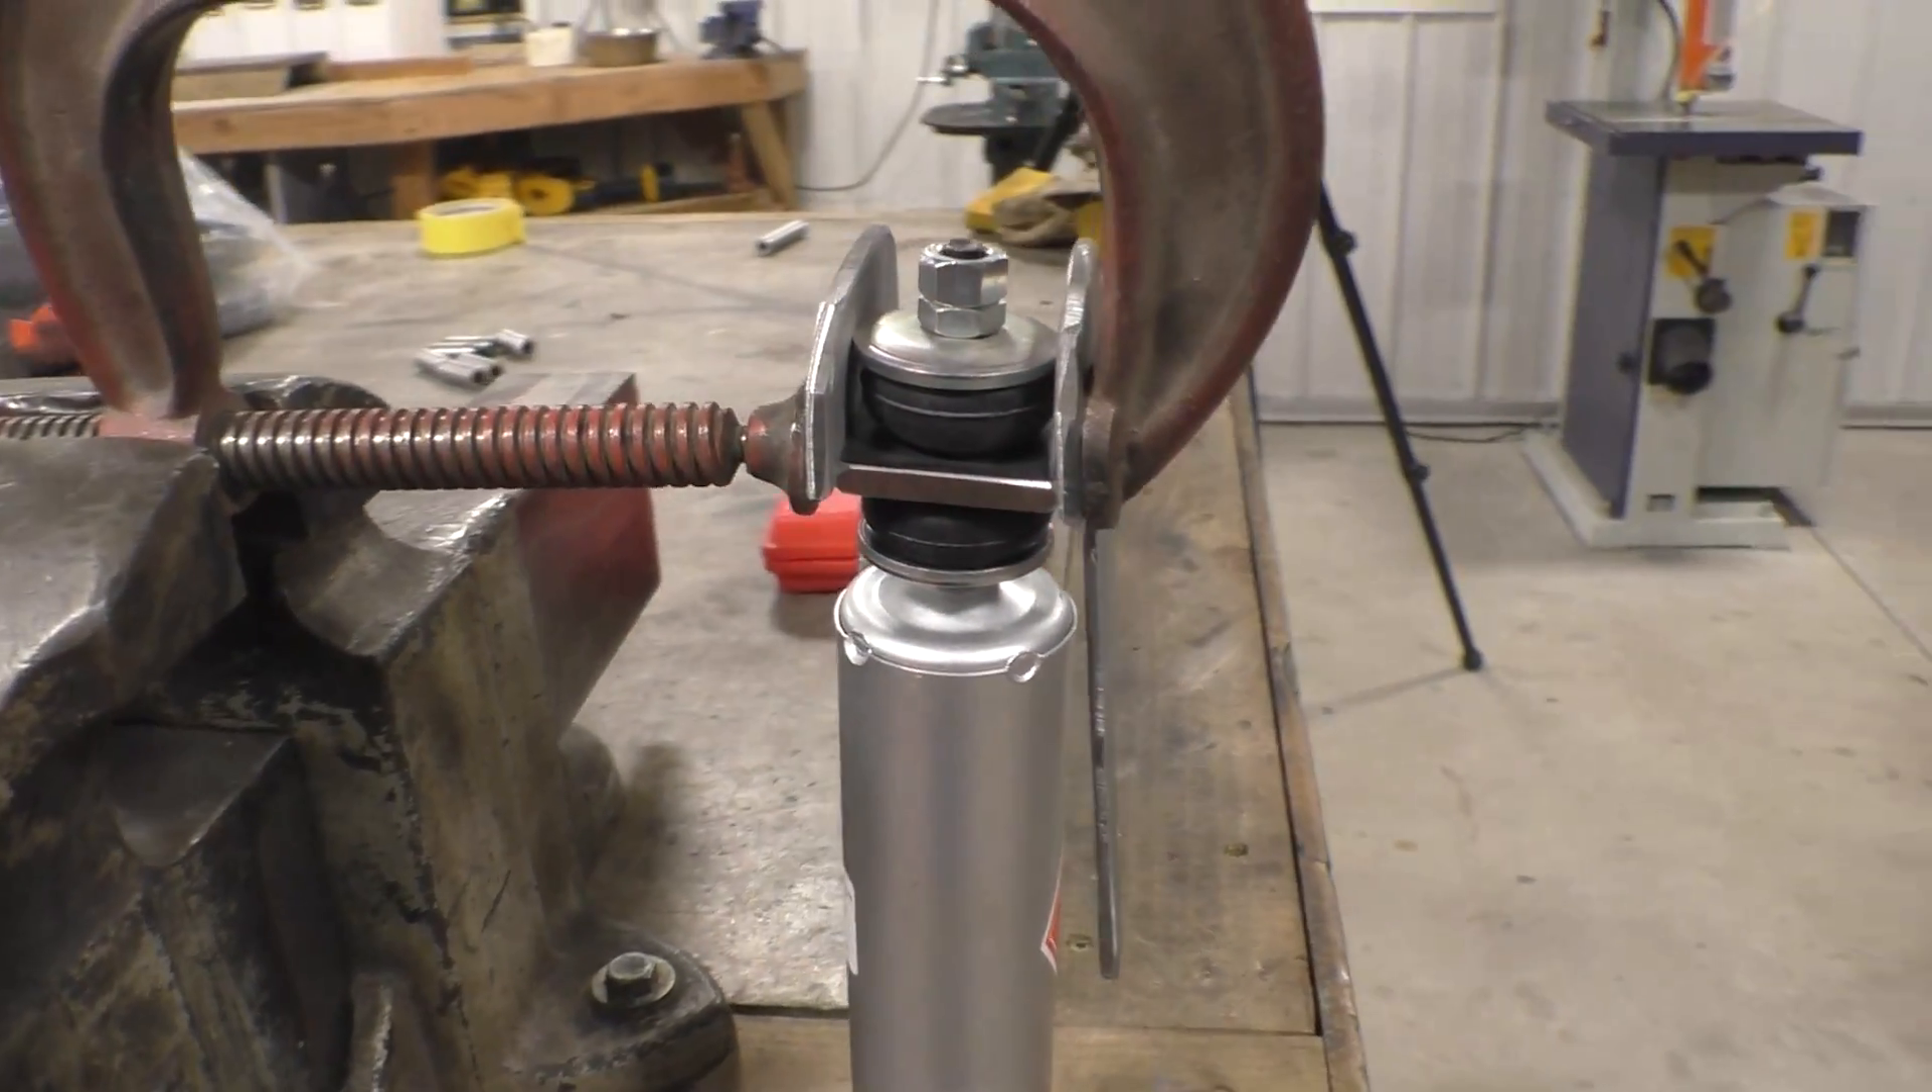This is what our mount looks like with the bridge in place and the shock screwed into it.